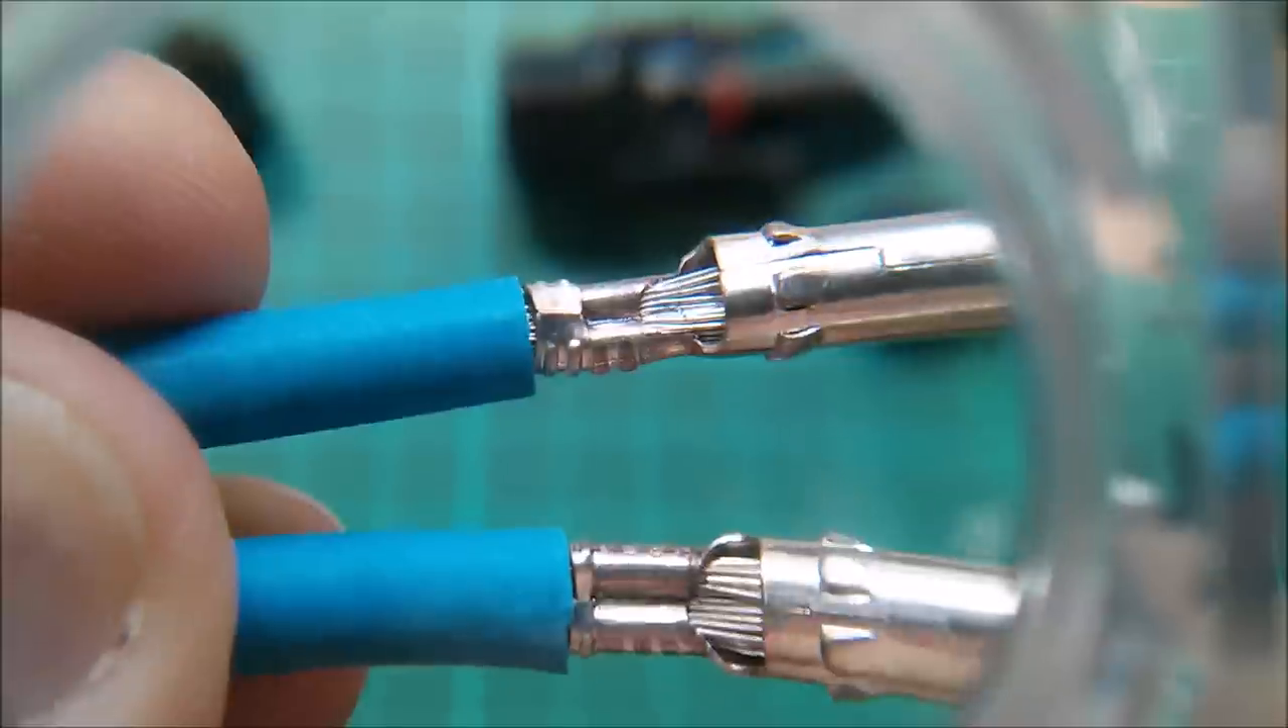The one nearest to the camera at the bottom of the image is fully crimped so the wings have been fully brought round and pressed around the strands of copper.